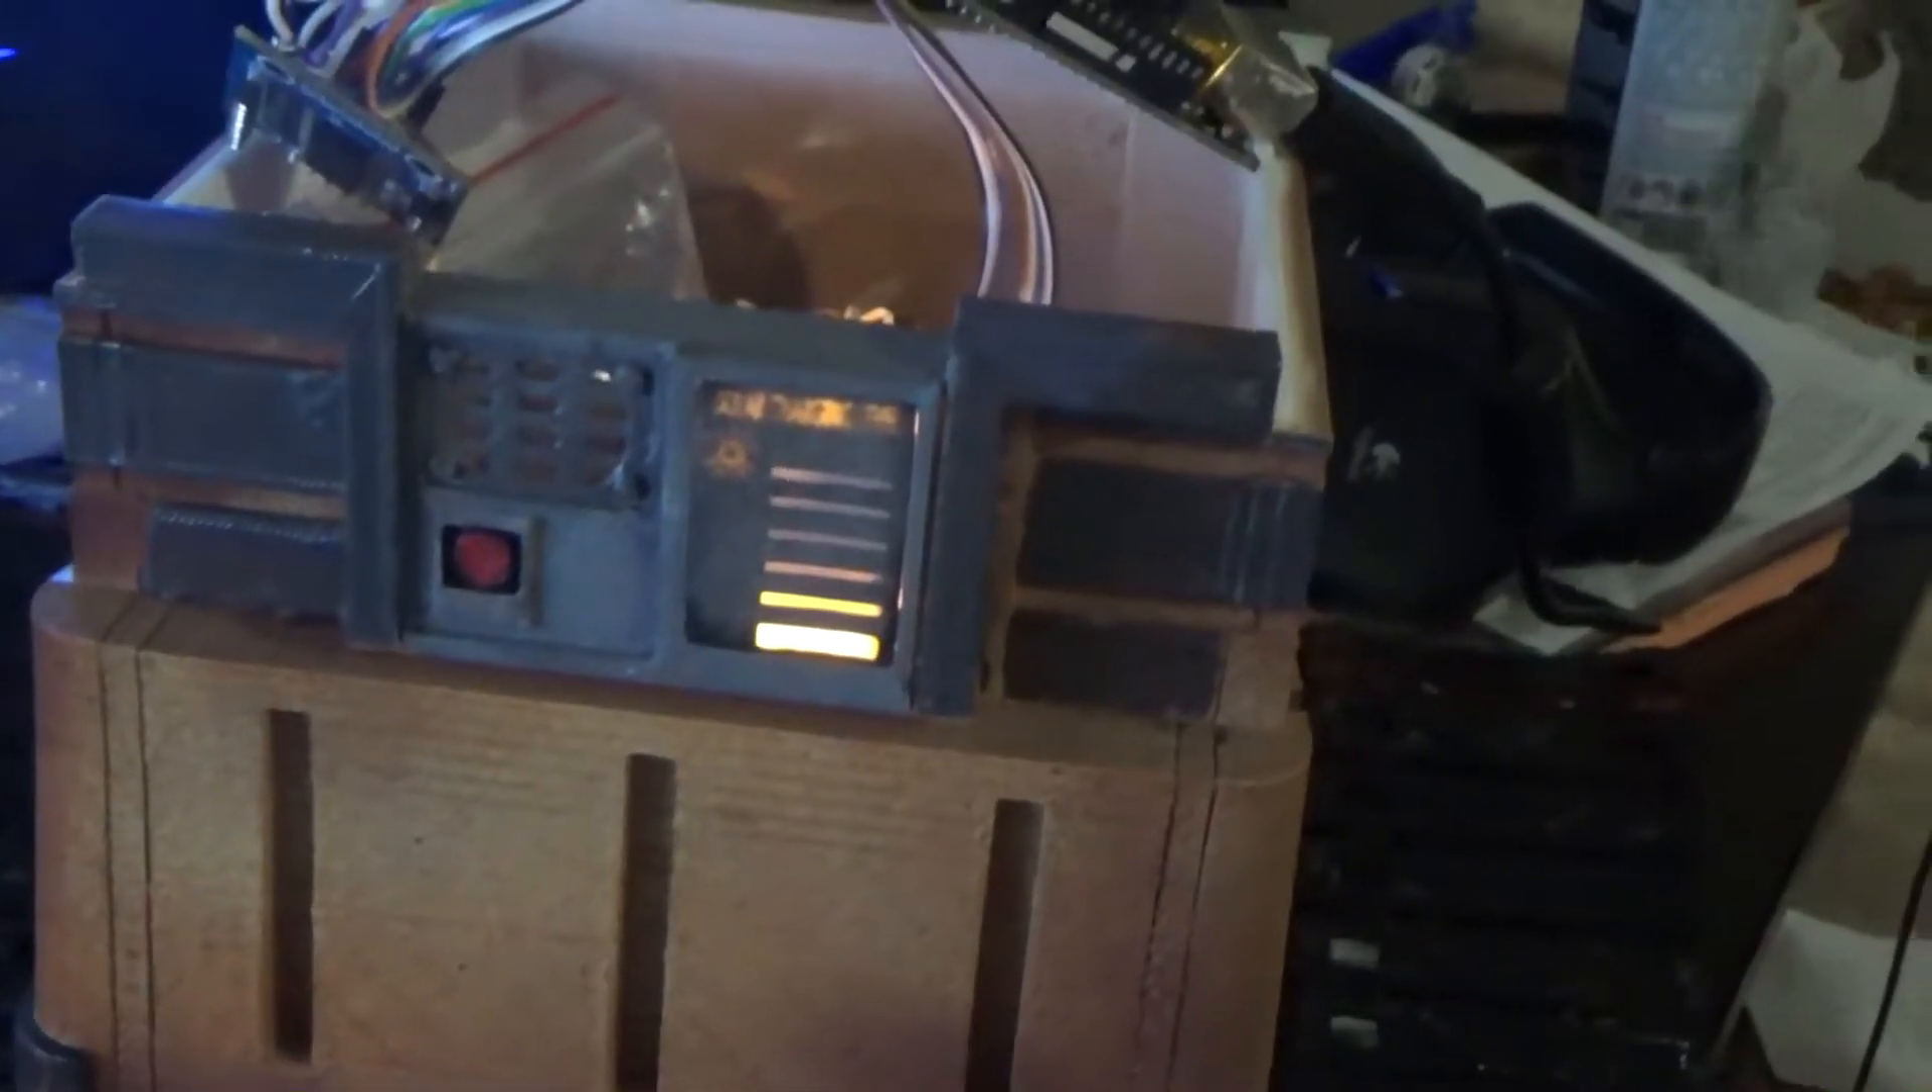Alright, so we got the panel installed.